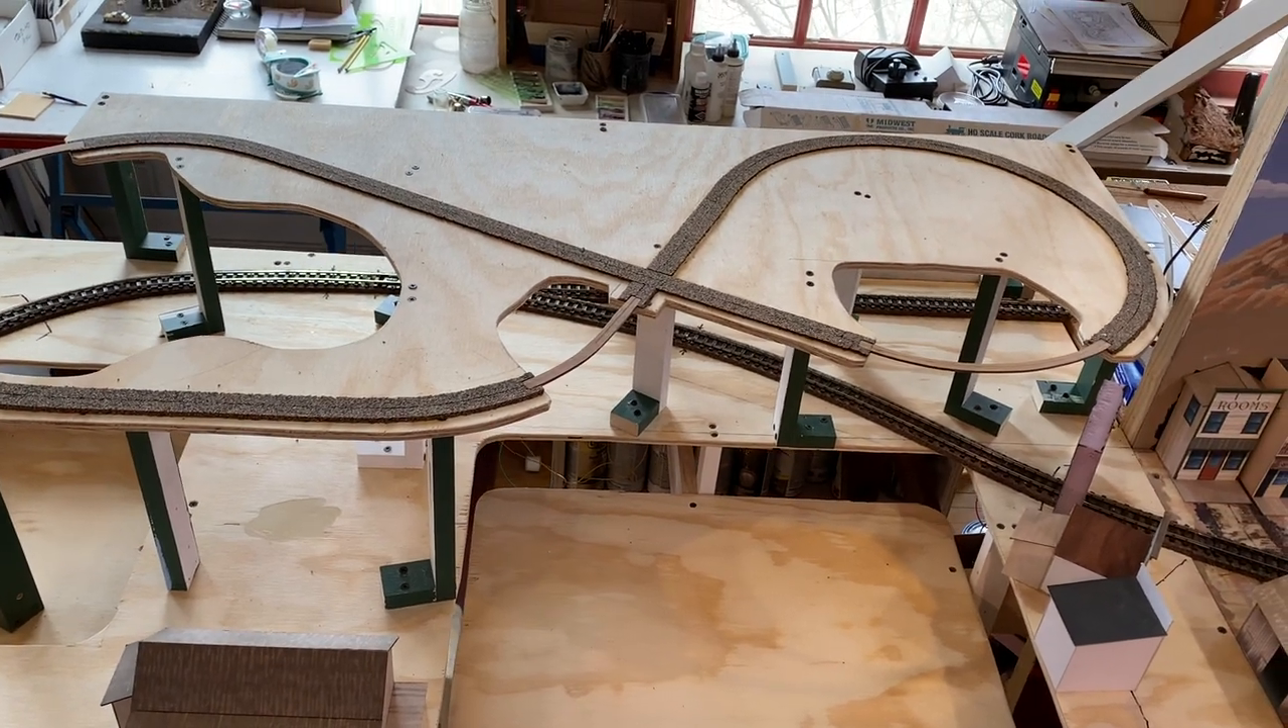And here's how the upper deck looks with the cork roadbed in and those thumbtacks removed.